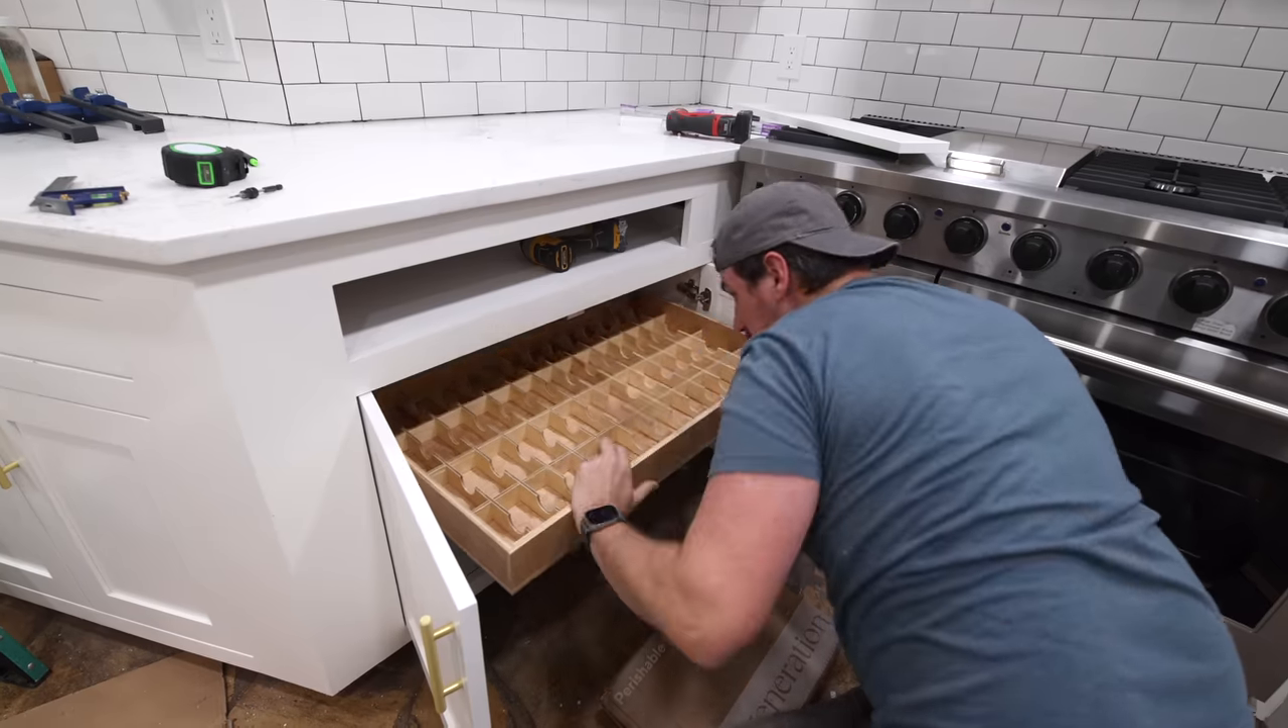You can also see at this point the countertops and tile backsplash are installed but i'll show you all of that in my next video which is going to walk you through the entire kitchen remodel from start to finish.